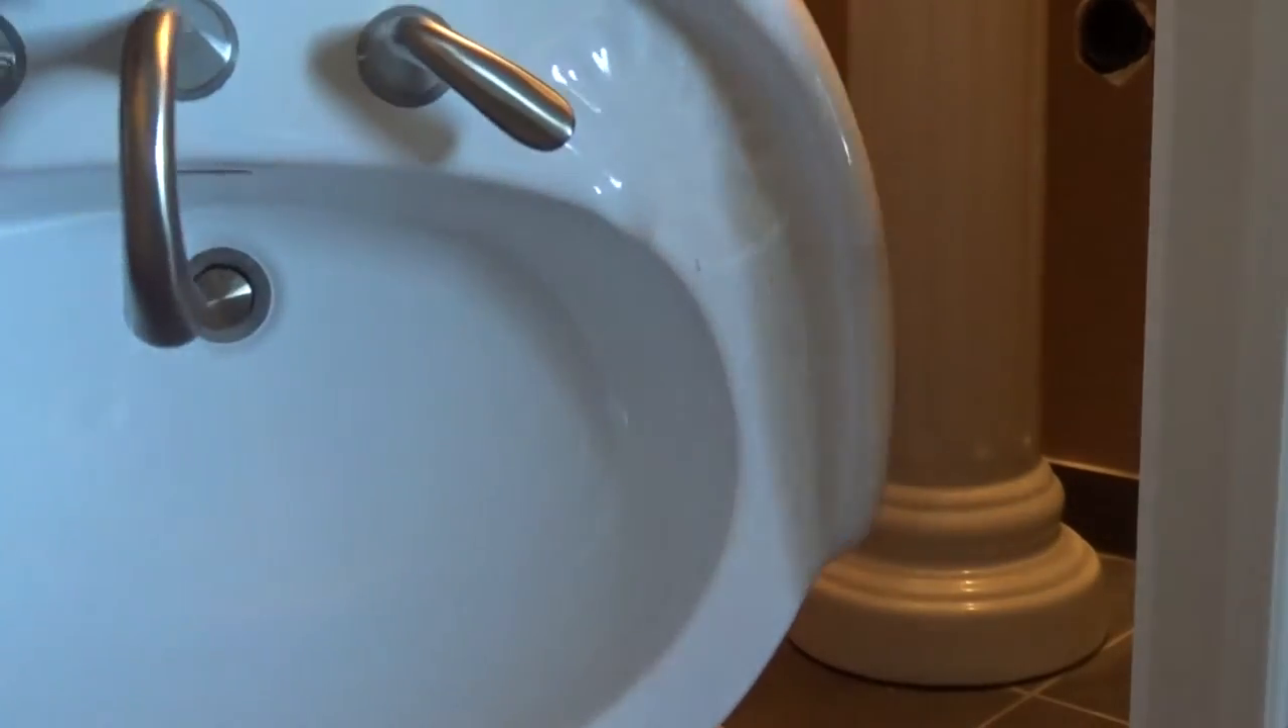So as you can see I've already gone ahead and installed the faucets.